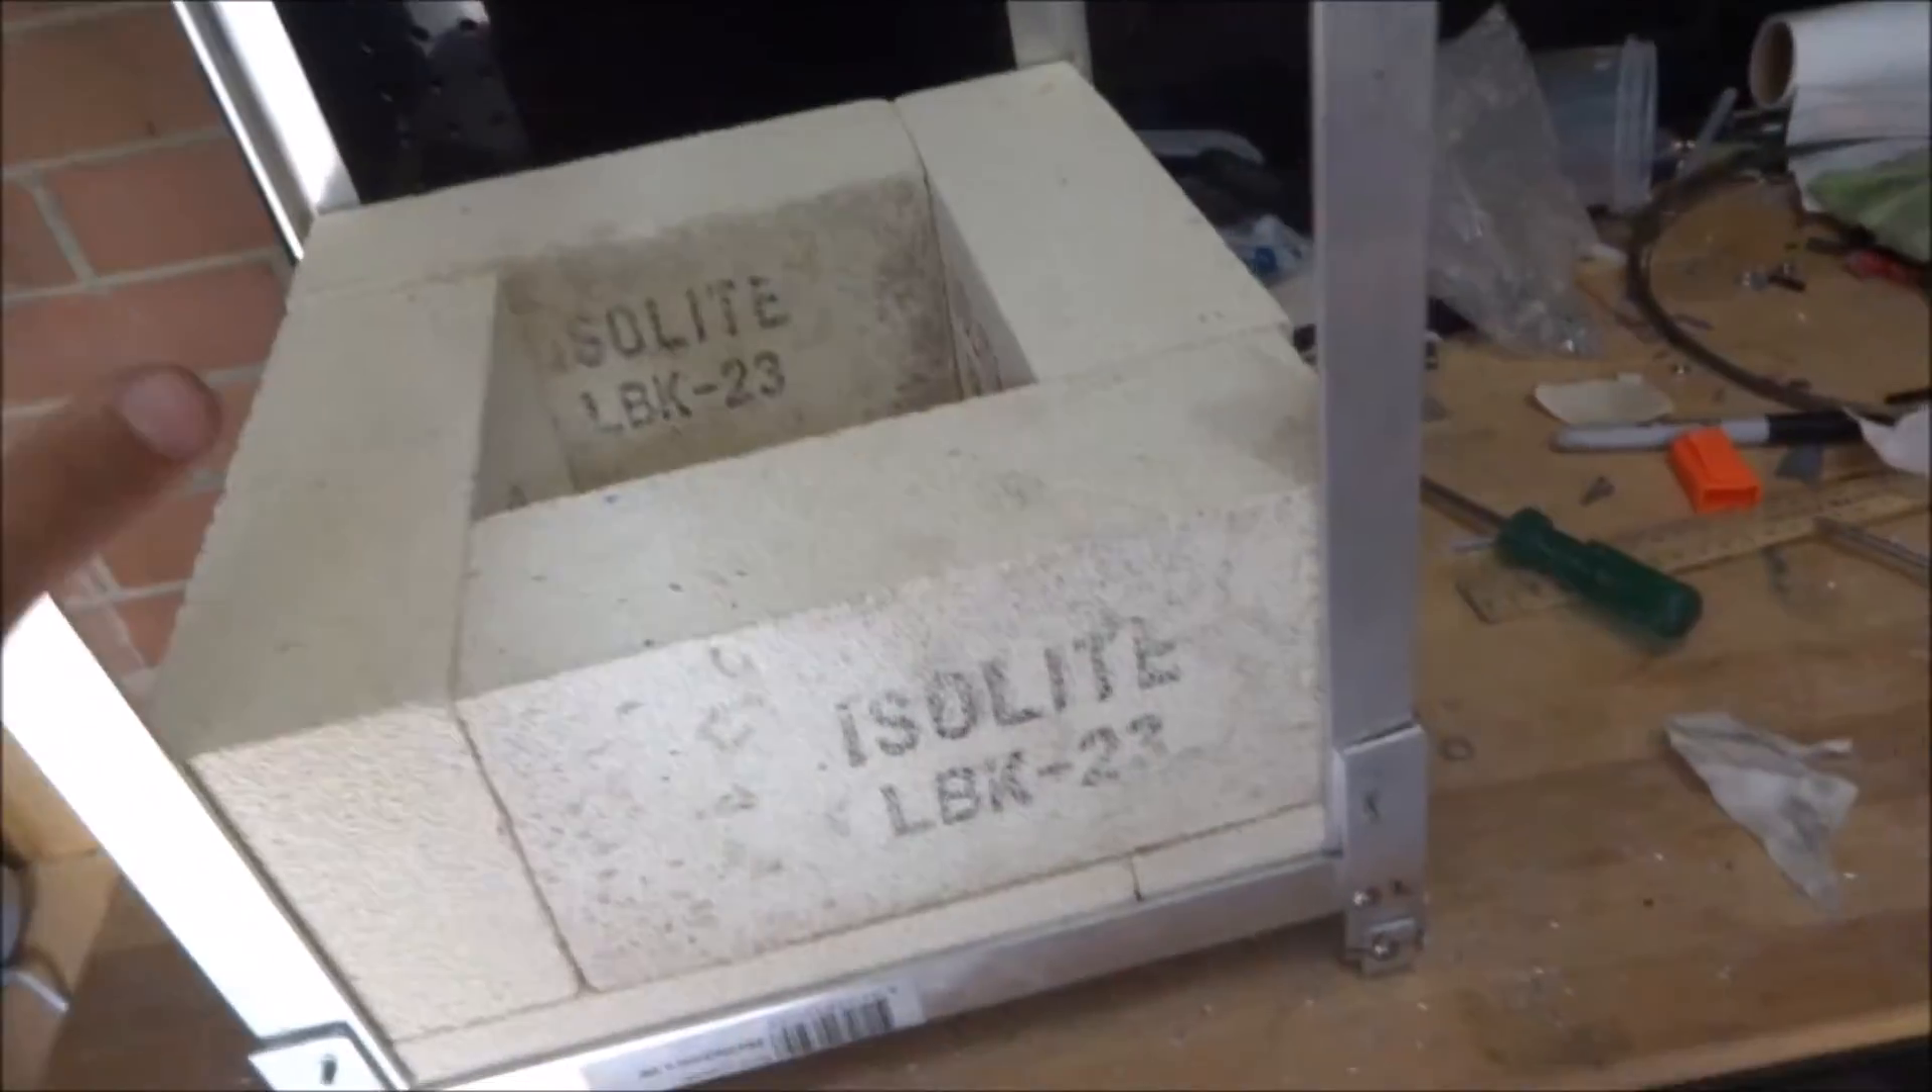As you can see the bricks stack very nicely like that.